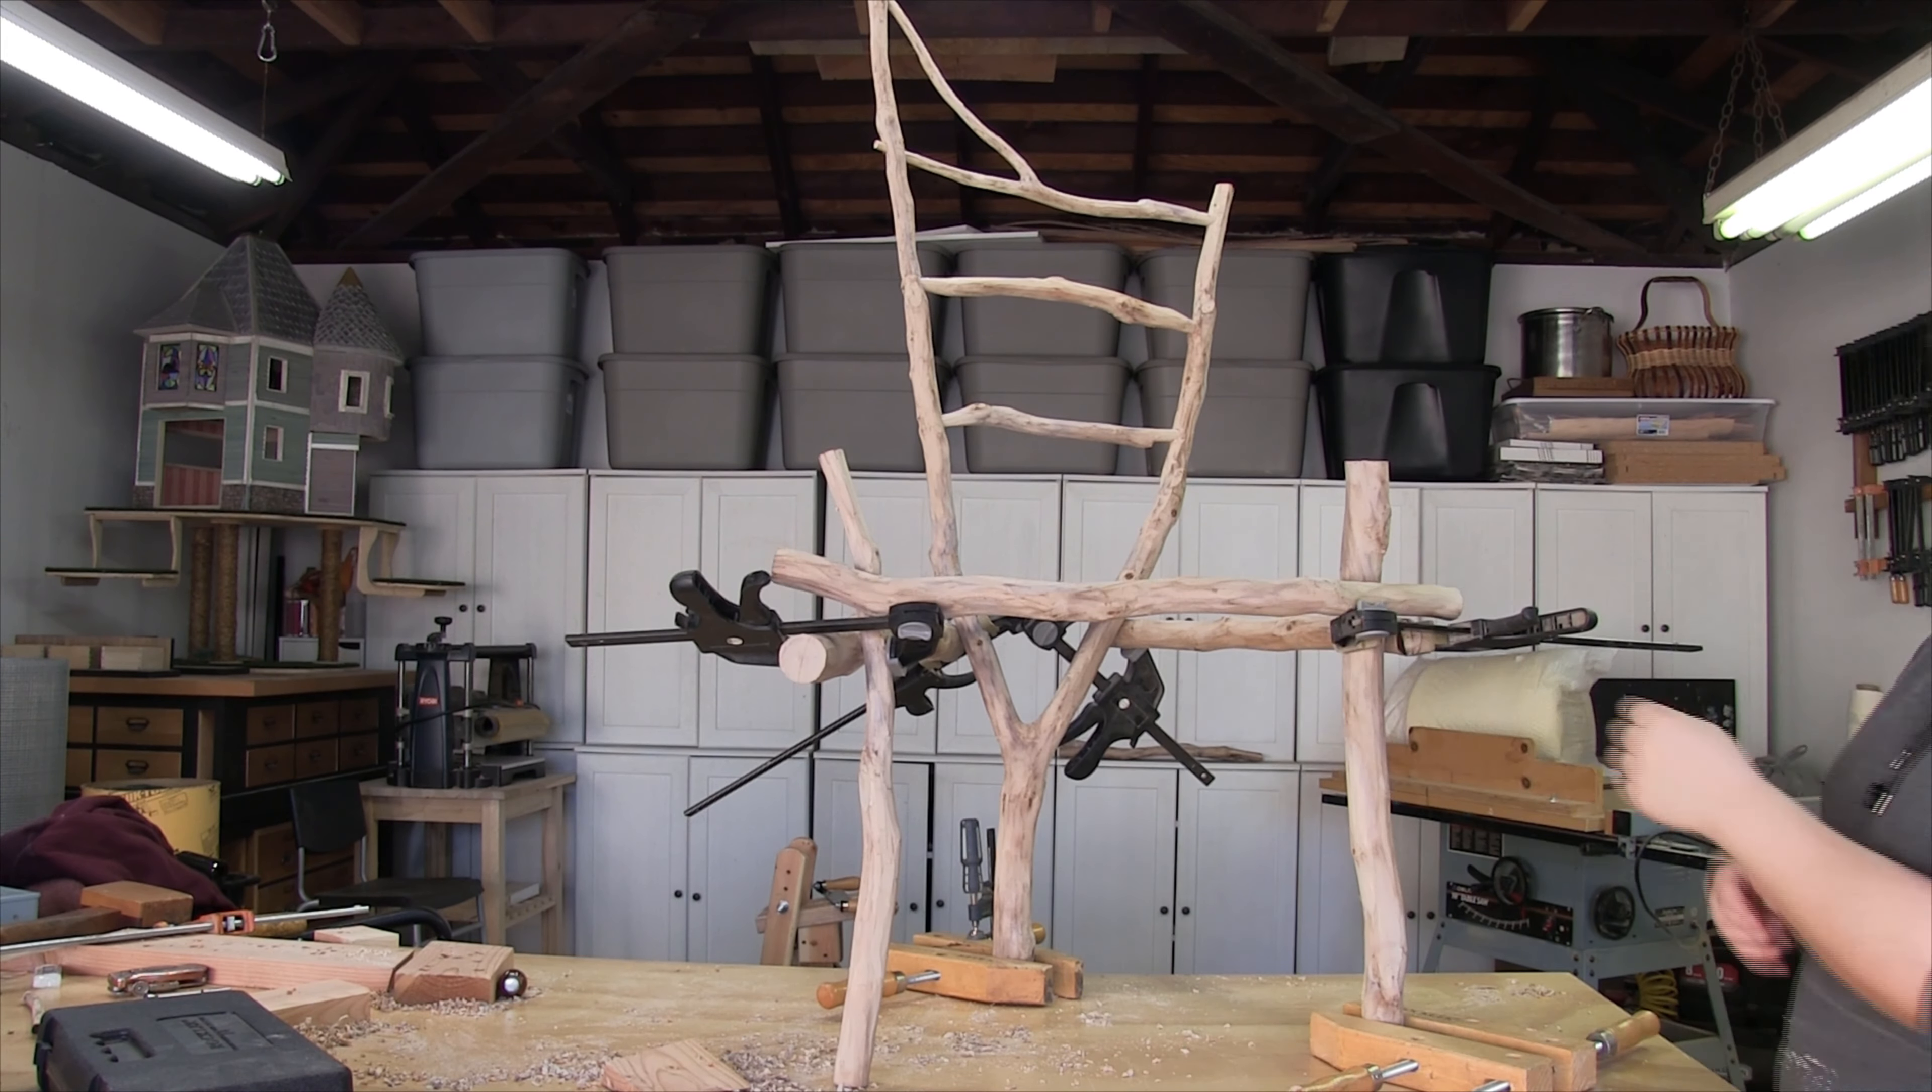With the back dry fitted I used some quick clamps to help me lay out the form.